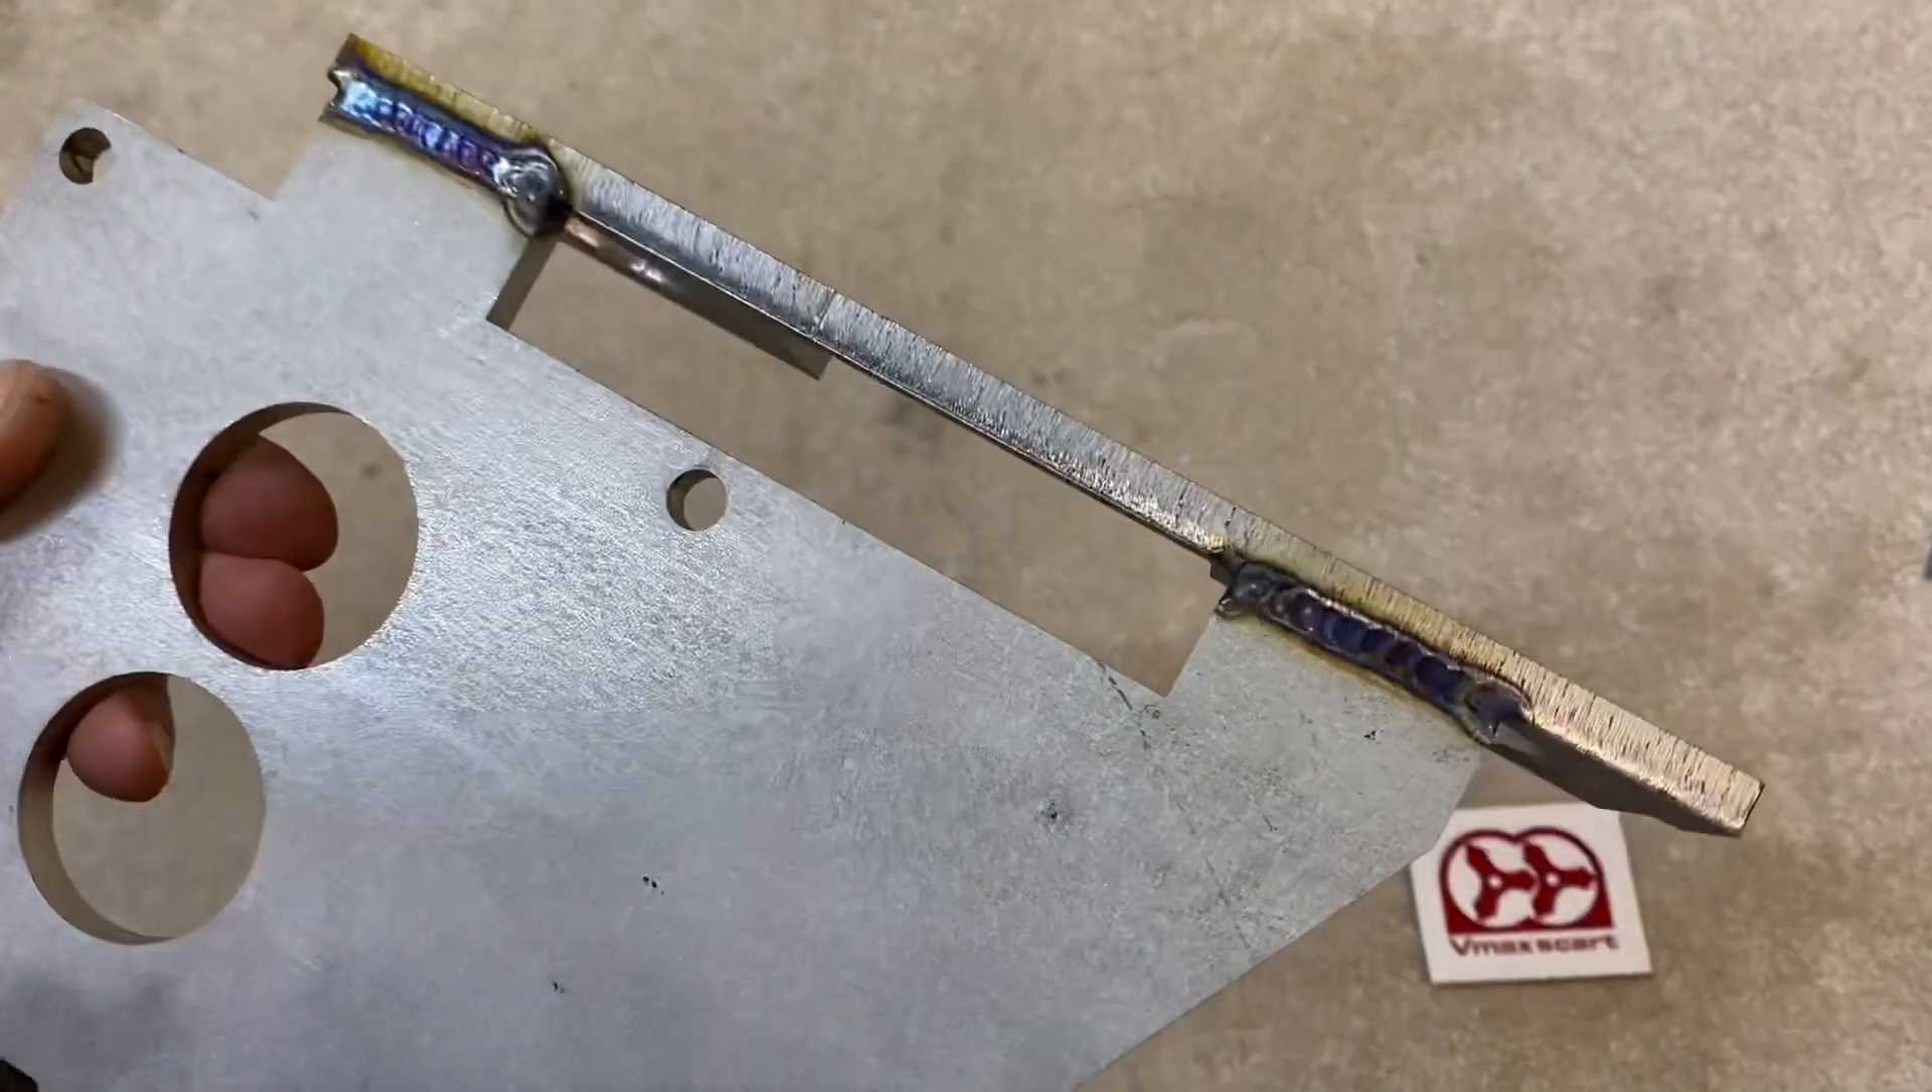So I've just put some fillet welds on the inside and then welded across the top to hold the plate on.